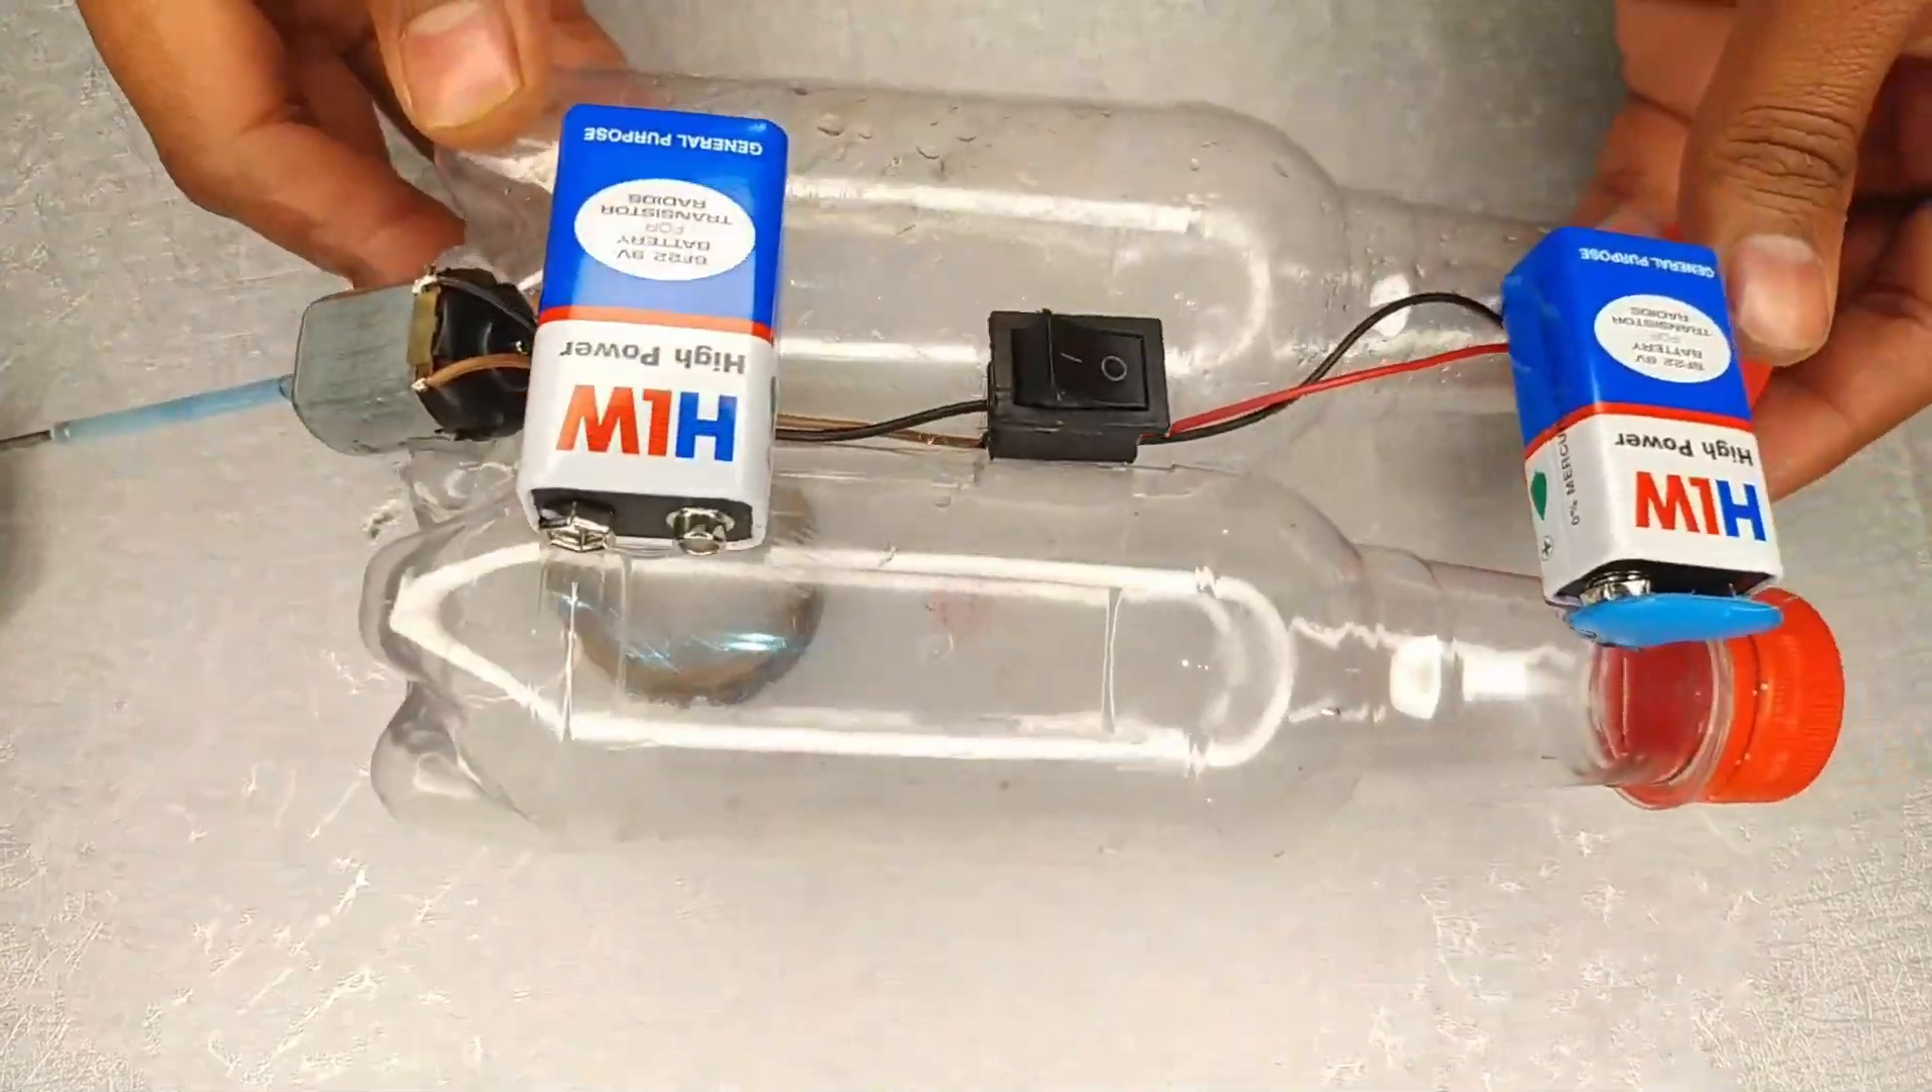तो यह देखिये battery लग चुका है।